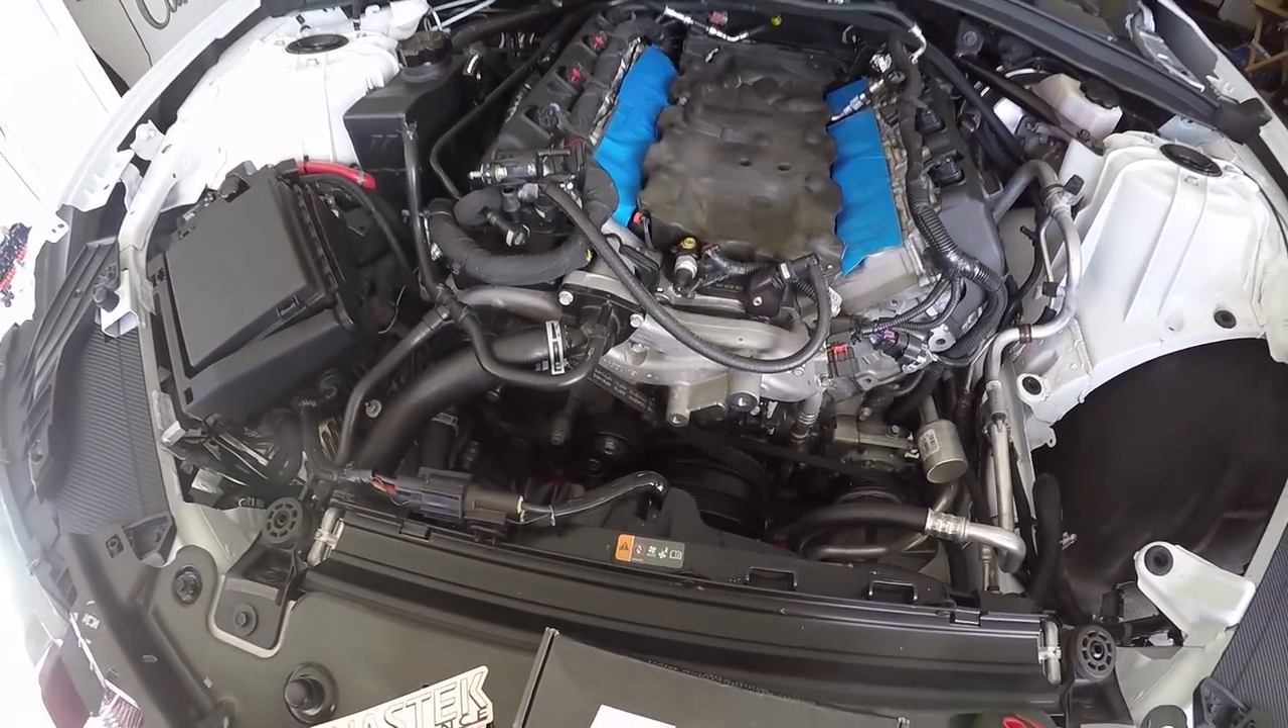I've already pulled off the supercharger I've already pulled off the intake manifold there's a few other things still left to do.